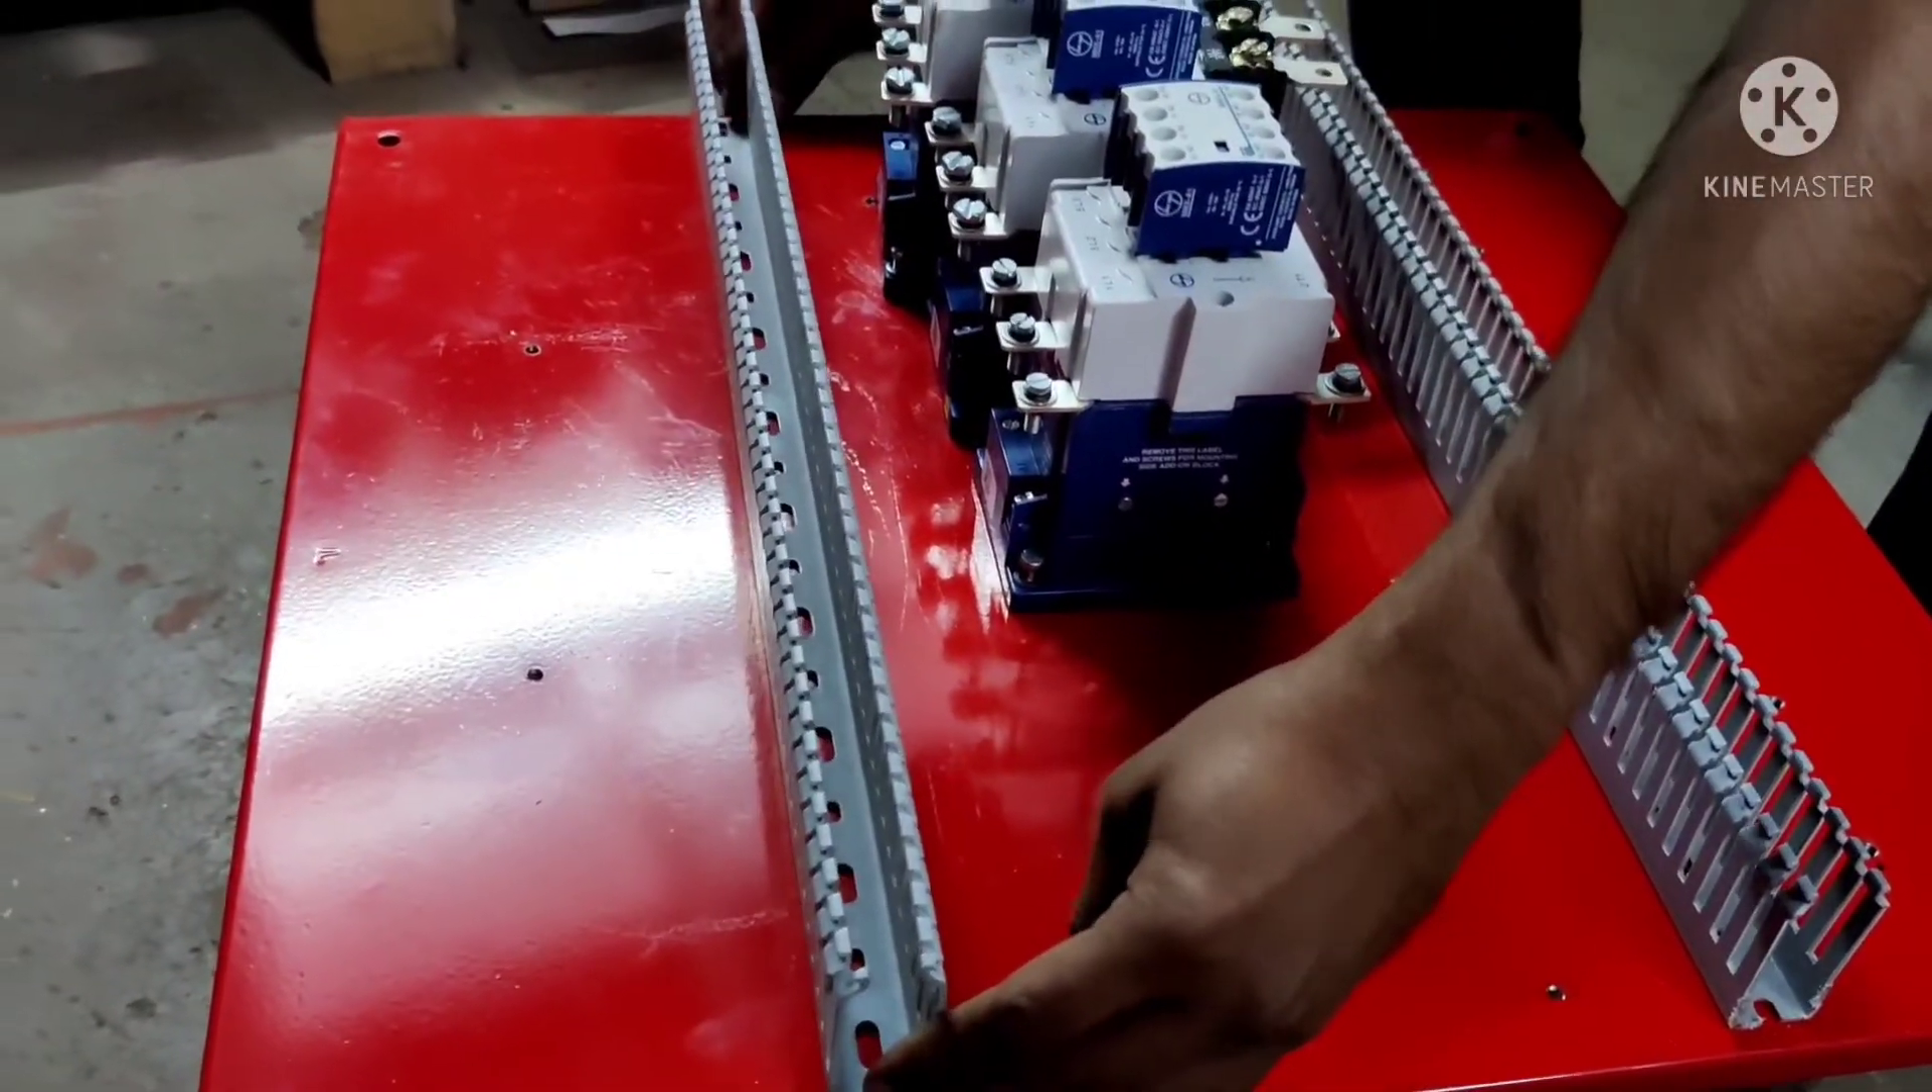All the components are roughly placed on mounting plate one by one.